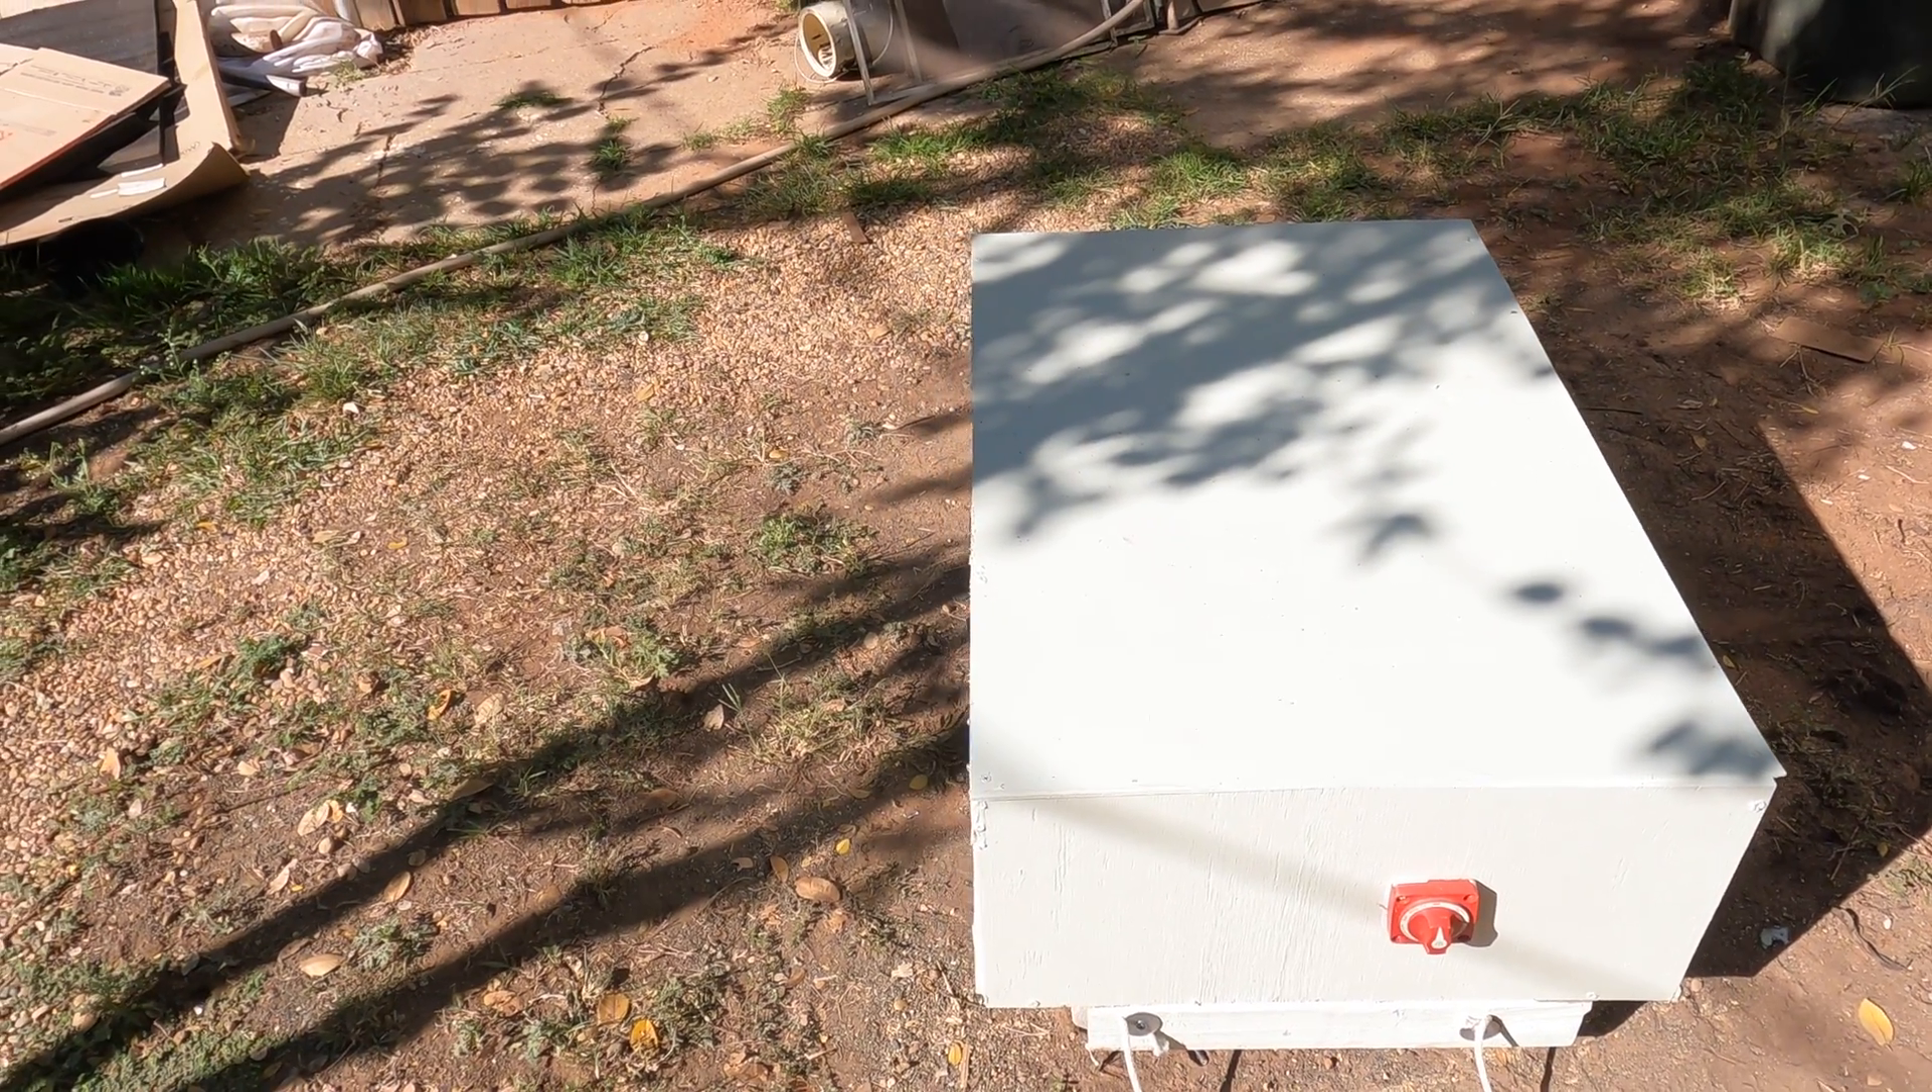As you can see I got the lid on now and I painted it.